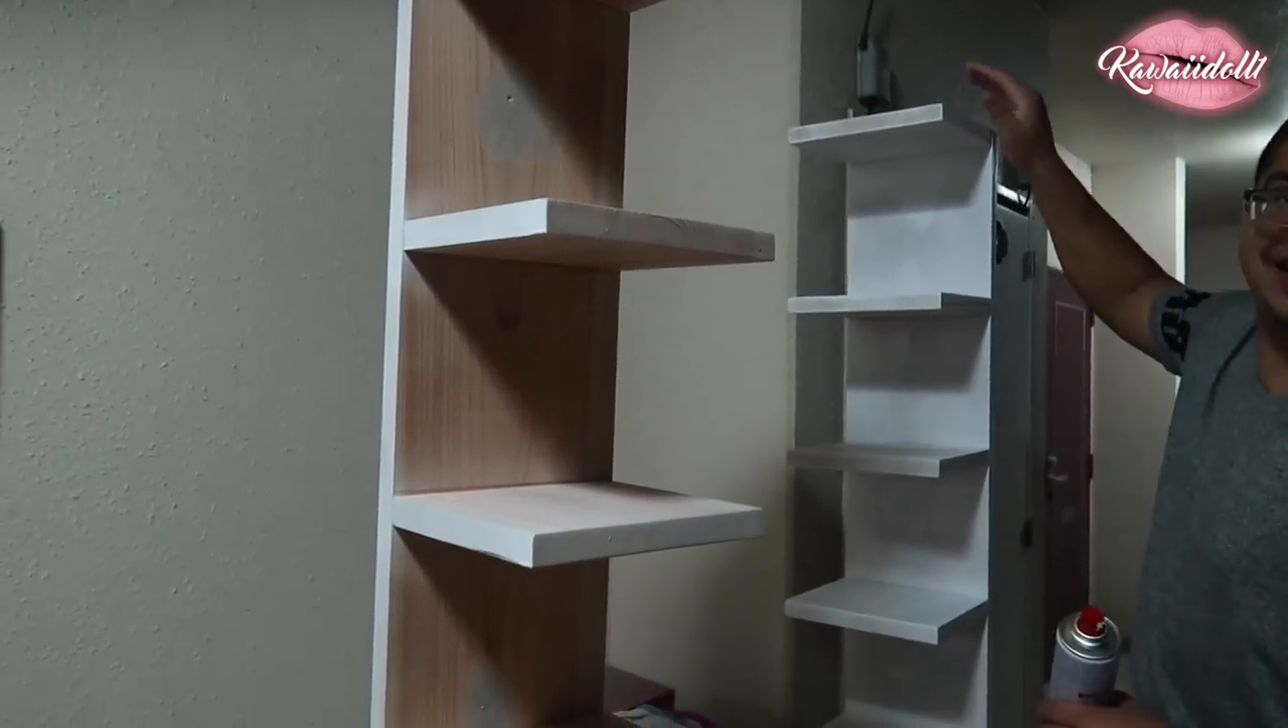Ya están las maderas ya ubicadas.